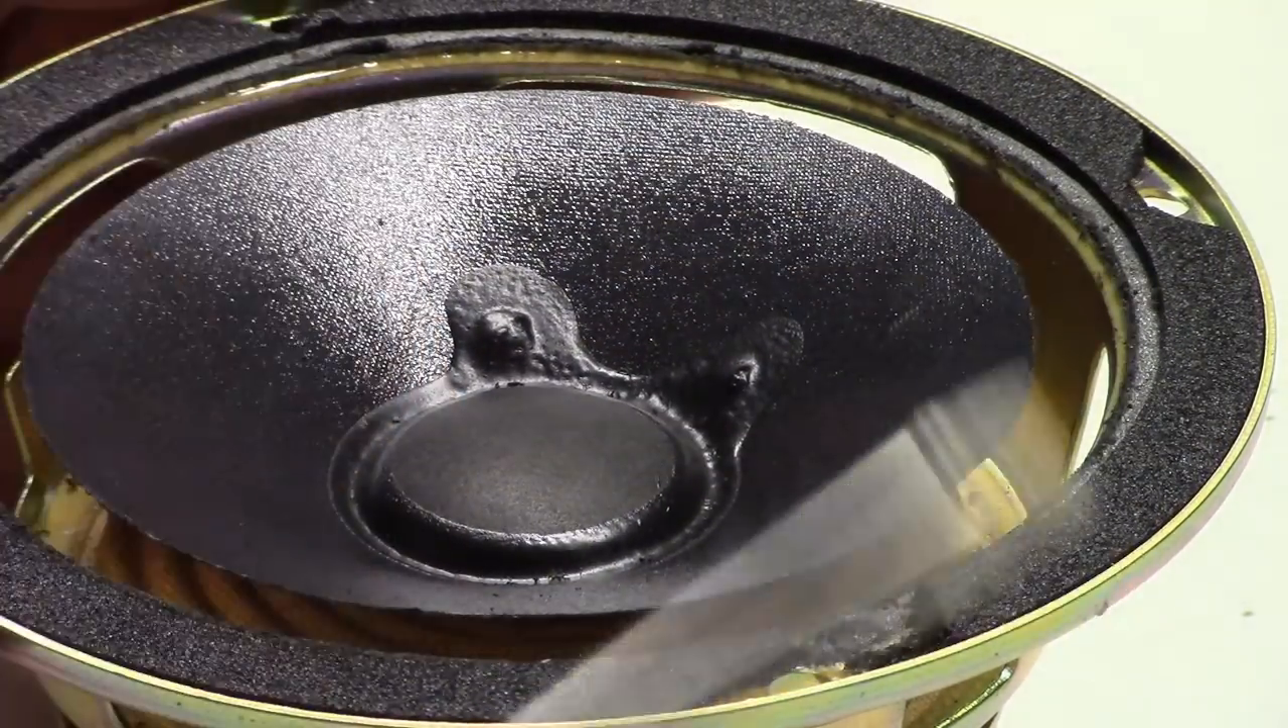Alright you can see now I've got this pretty well cleaned off and nice clean edge on the cone here. And now I've got to take off the surround gasket area here.